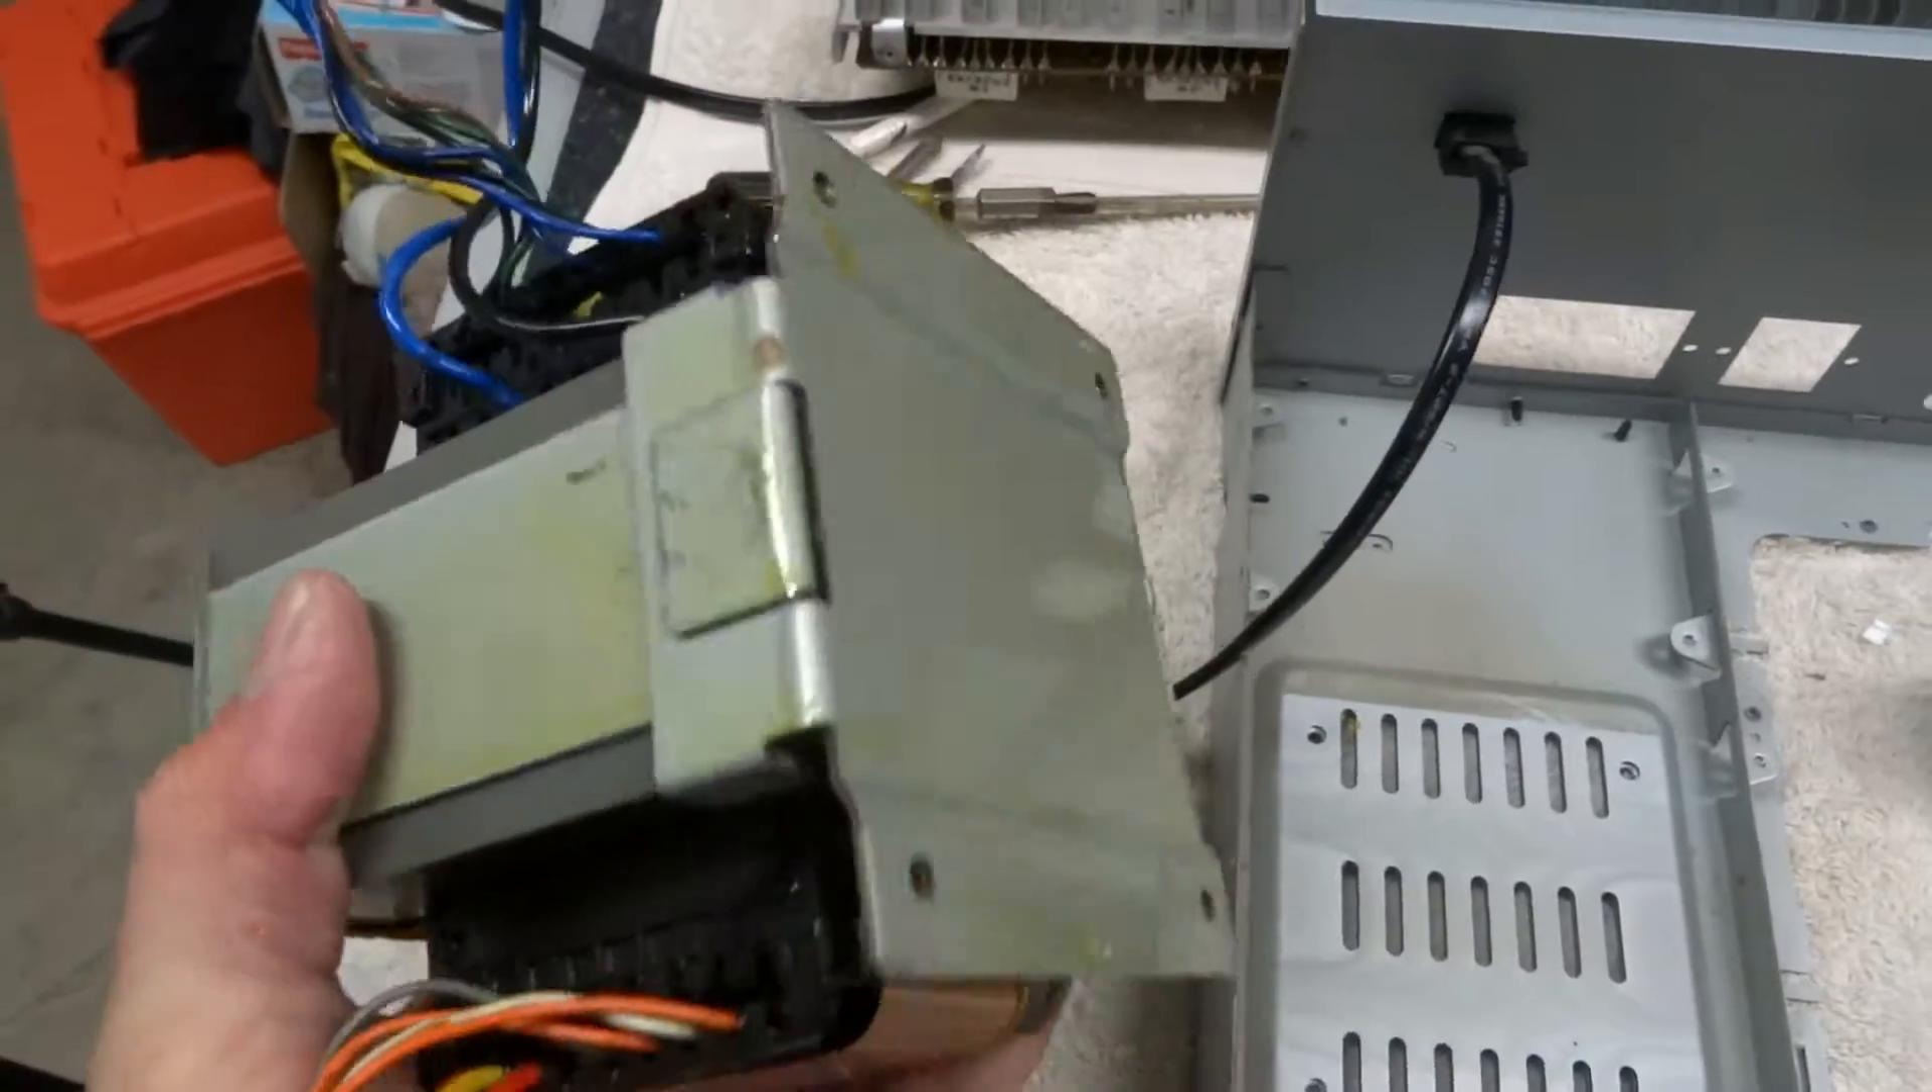And also while working on it the fourth screw that was stripped out came loose and I was able to get the transformer out.